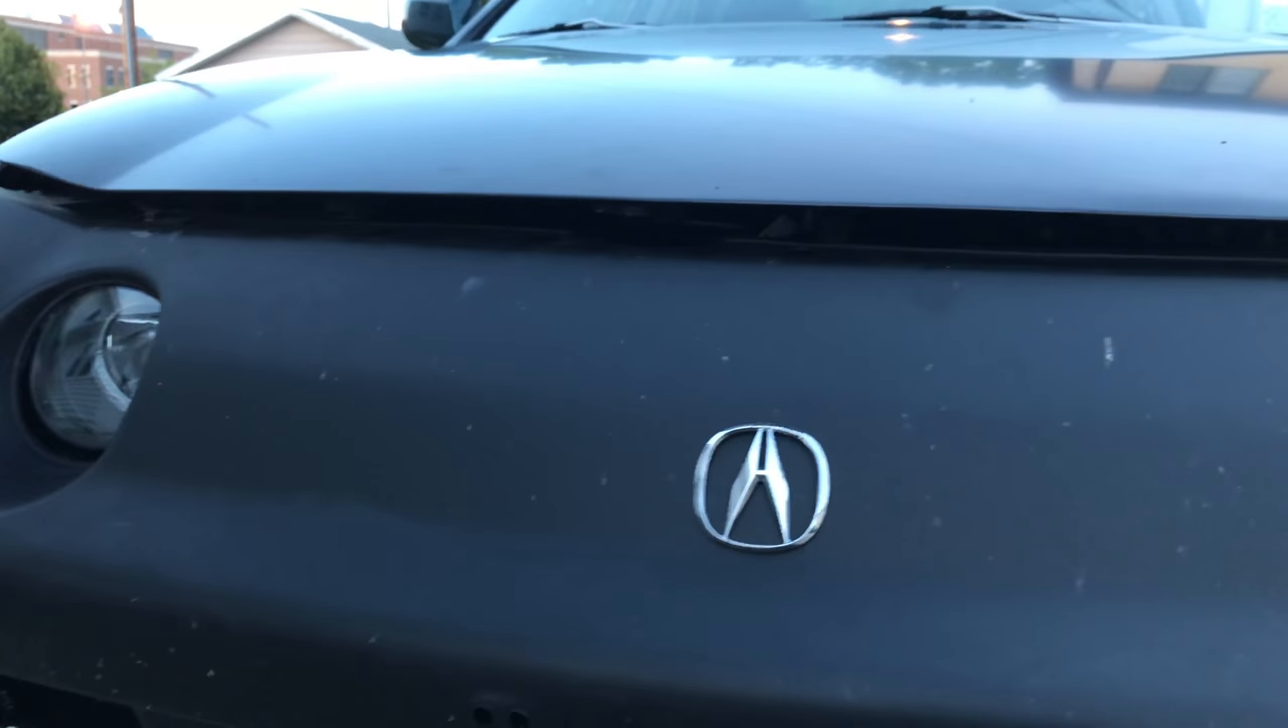Hood is on it does latch it is latched but you can see there's still a good amount of space there.